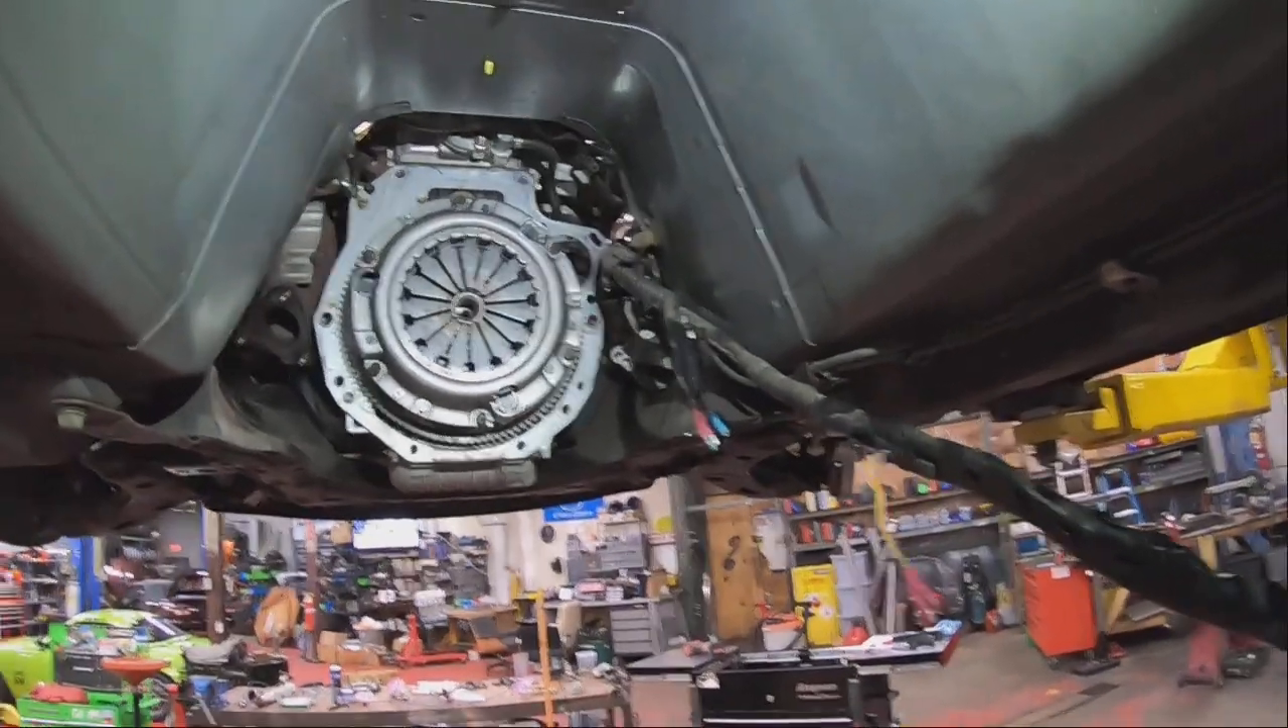We've got the new flywheel and clutch installed pressure plate.